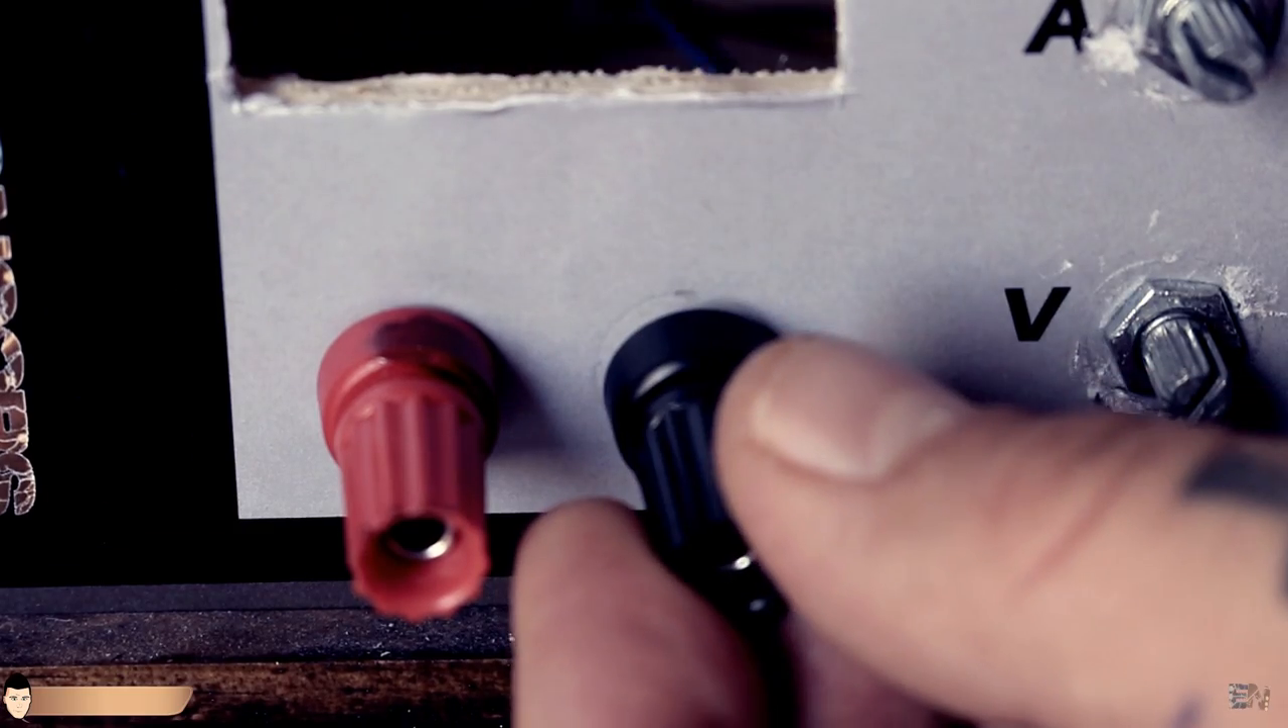I've drilled the holes and fit in place the connectors.